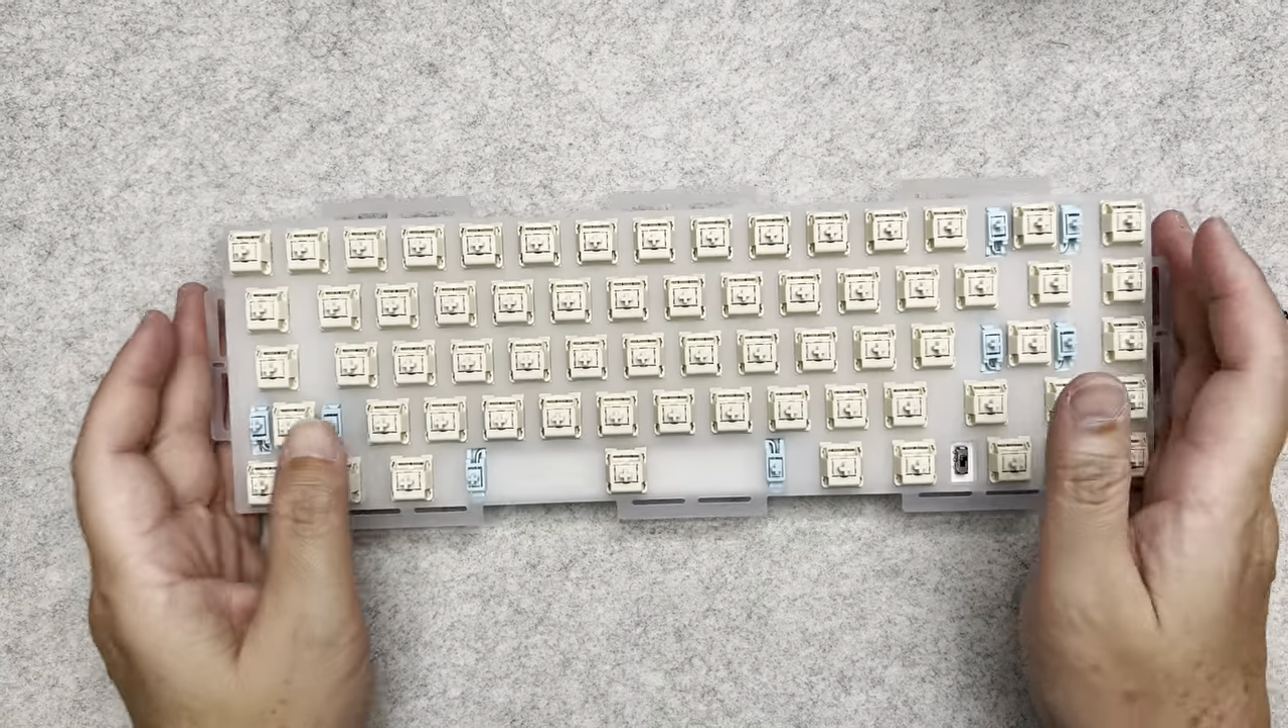Okay, so as you can see, I have built and installed the switches.